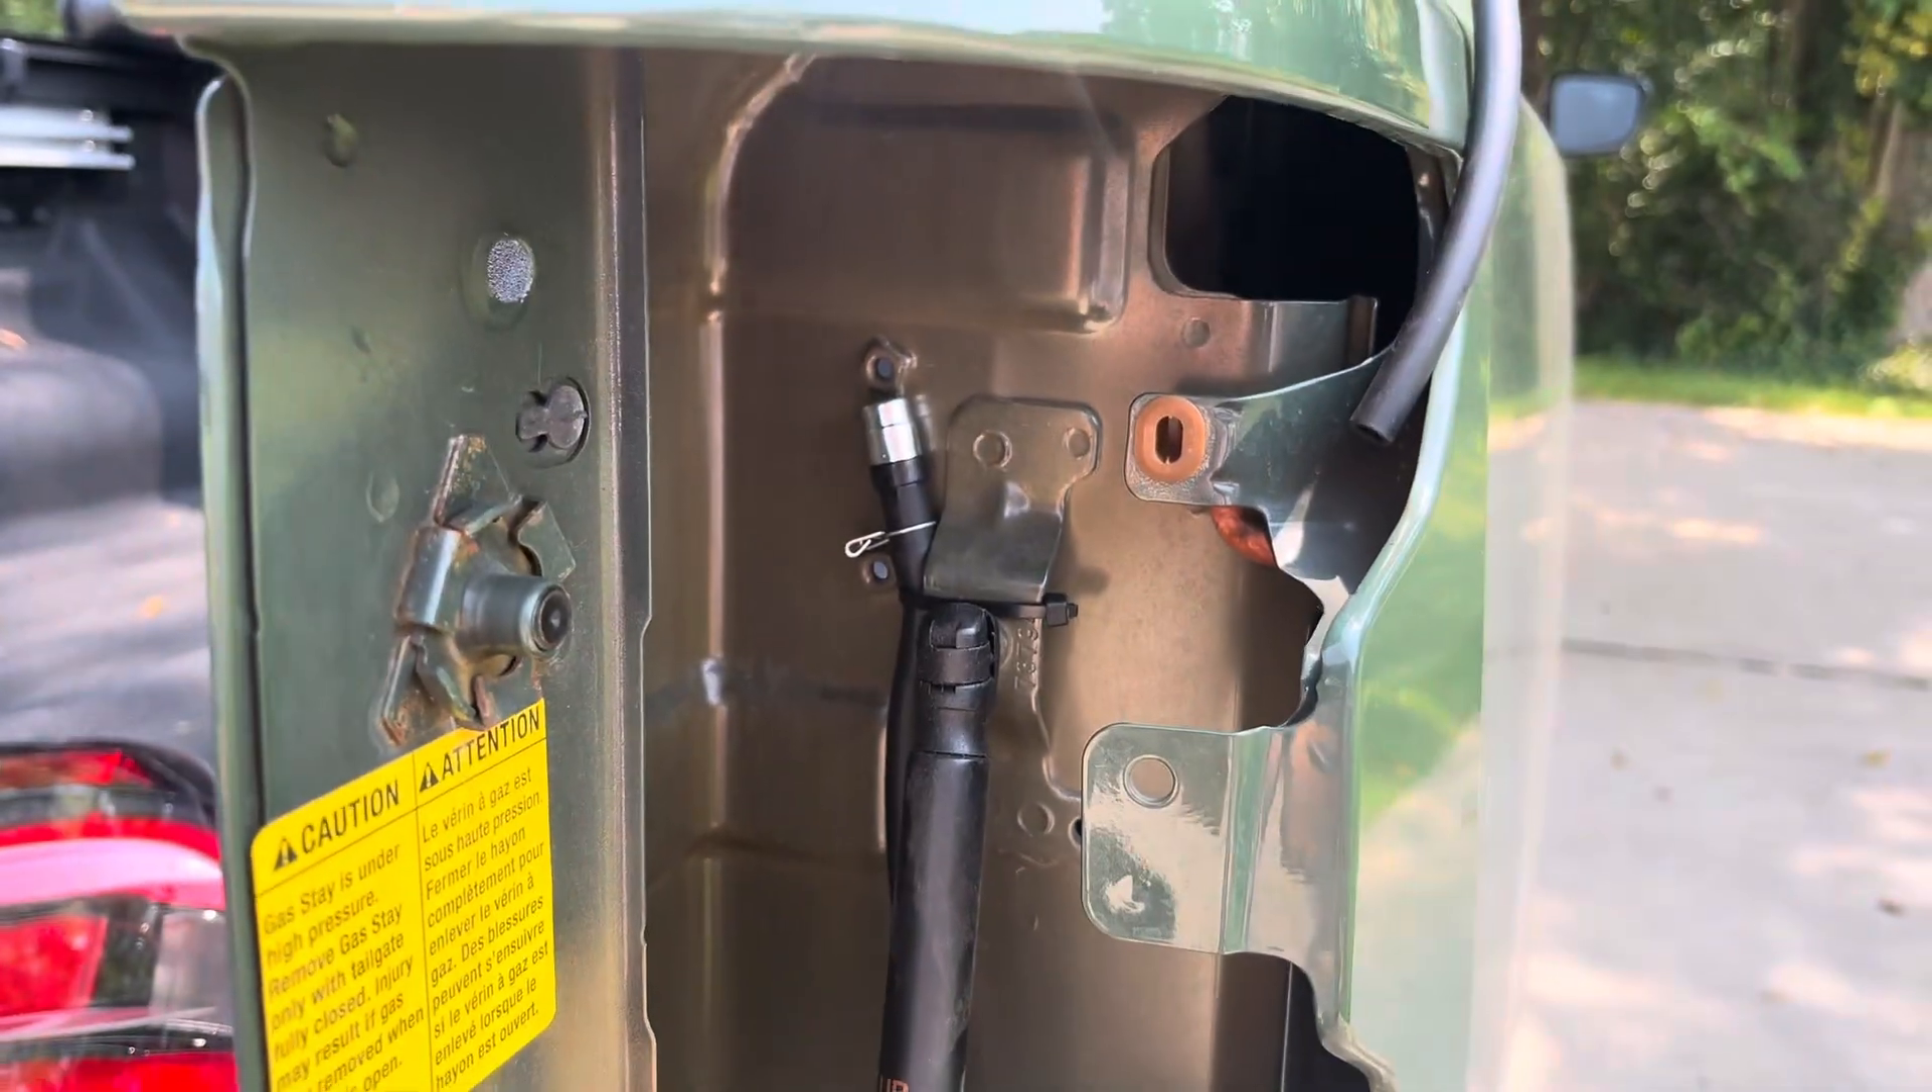Now all that's left to do is to throw this tail light back in.